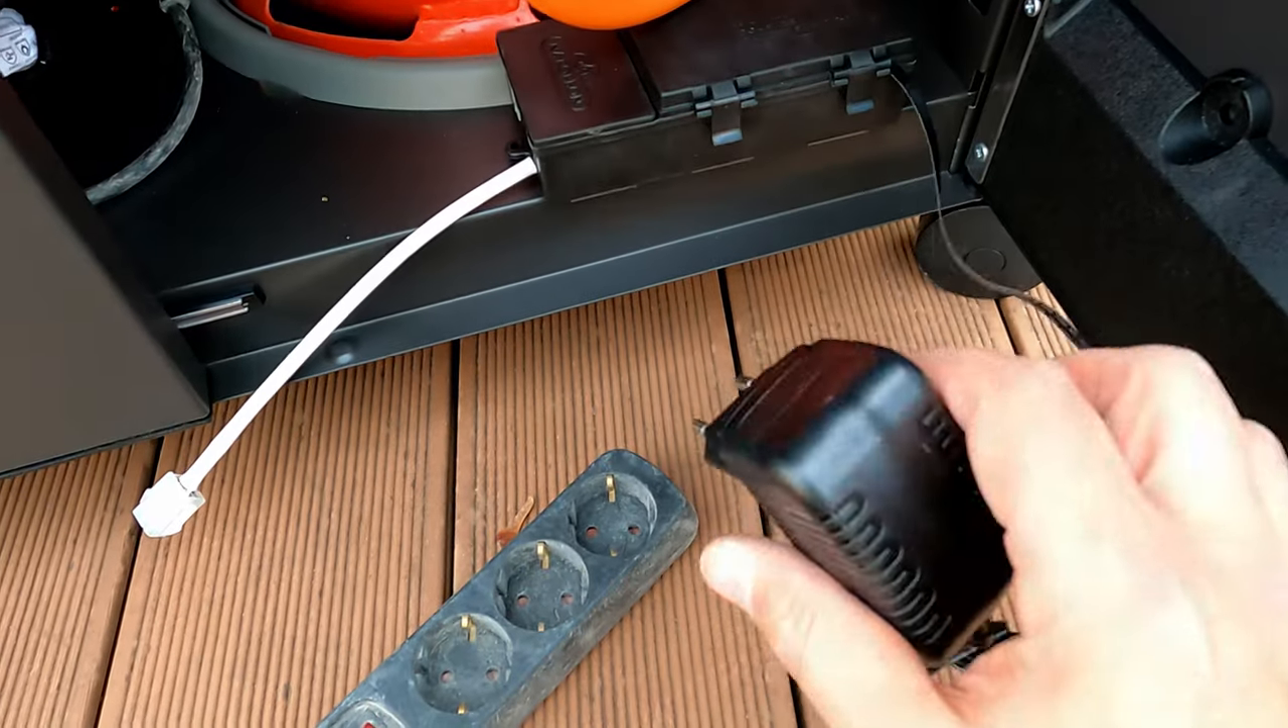Den Trafo selber habe ich noch nicht eingesteckt.